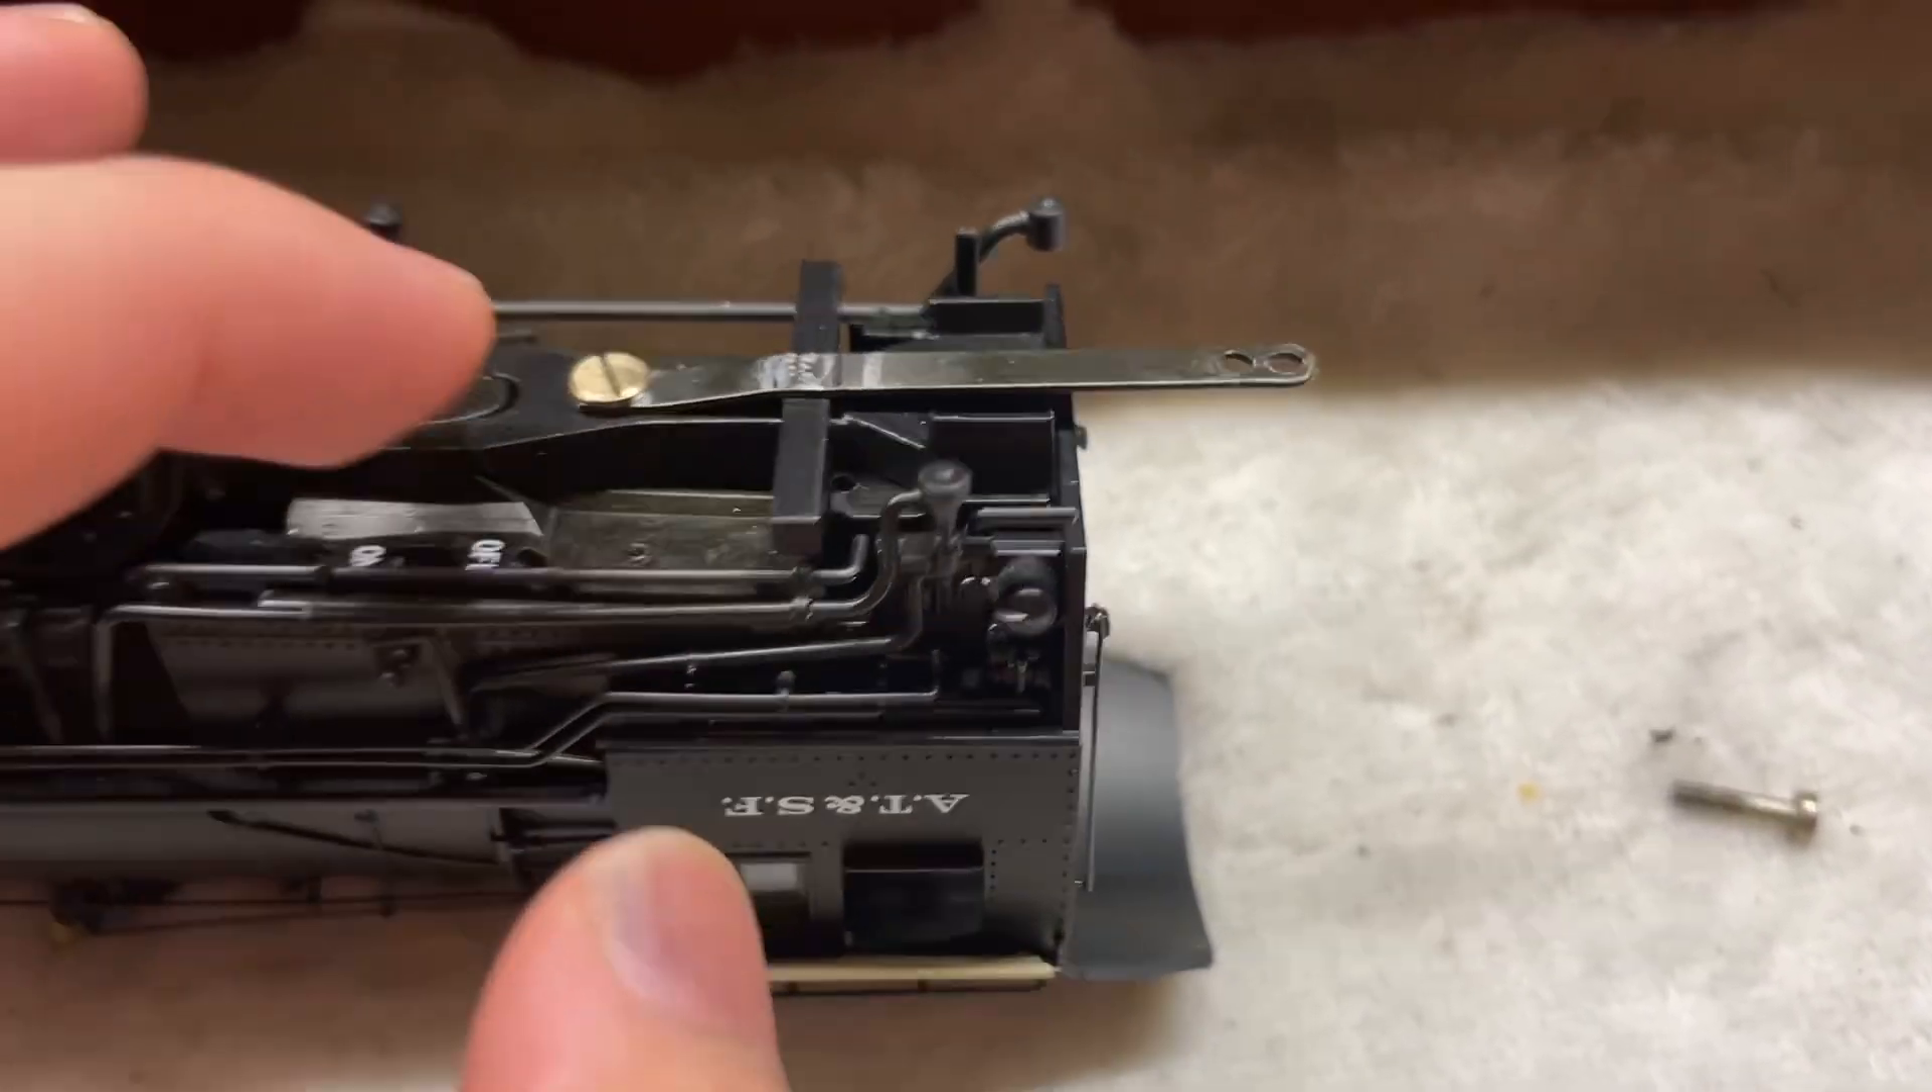This time I have the frame or the drawbar installed.